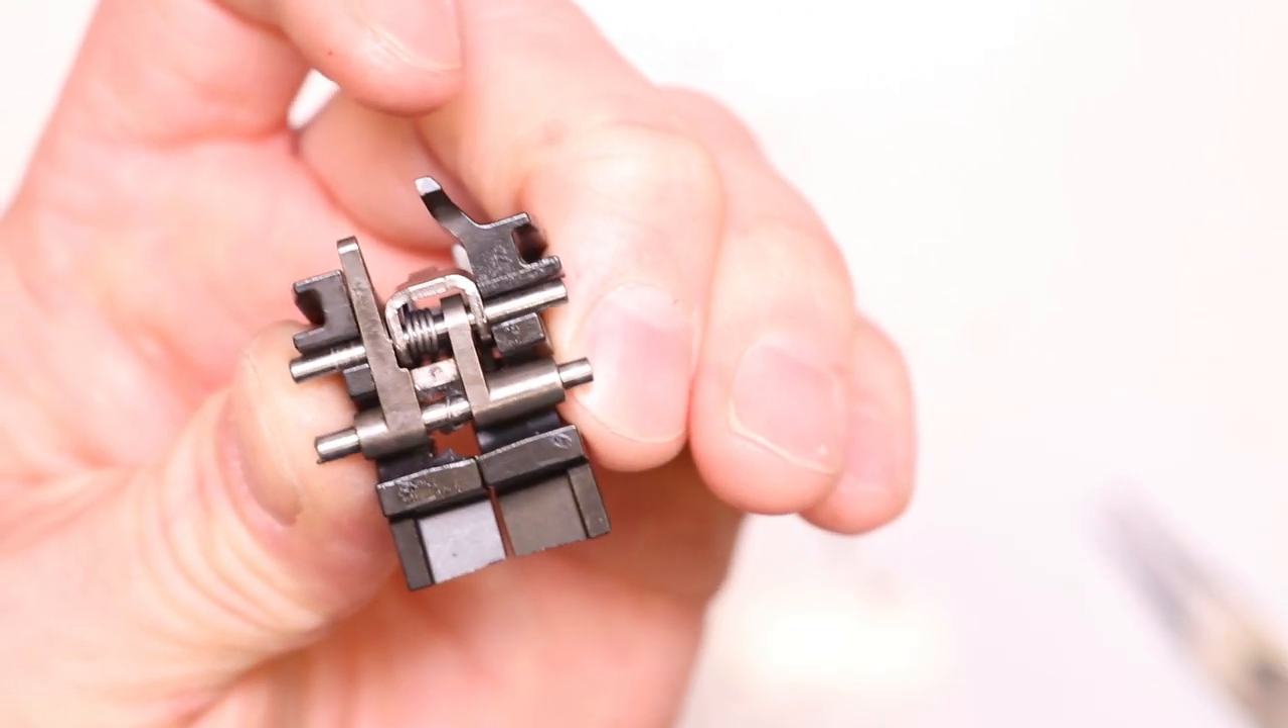All right push that pin all the way through and we got our extension spring captured right there in that pin which is exactly what we want.